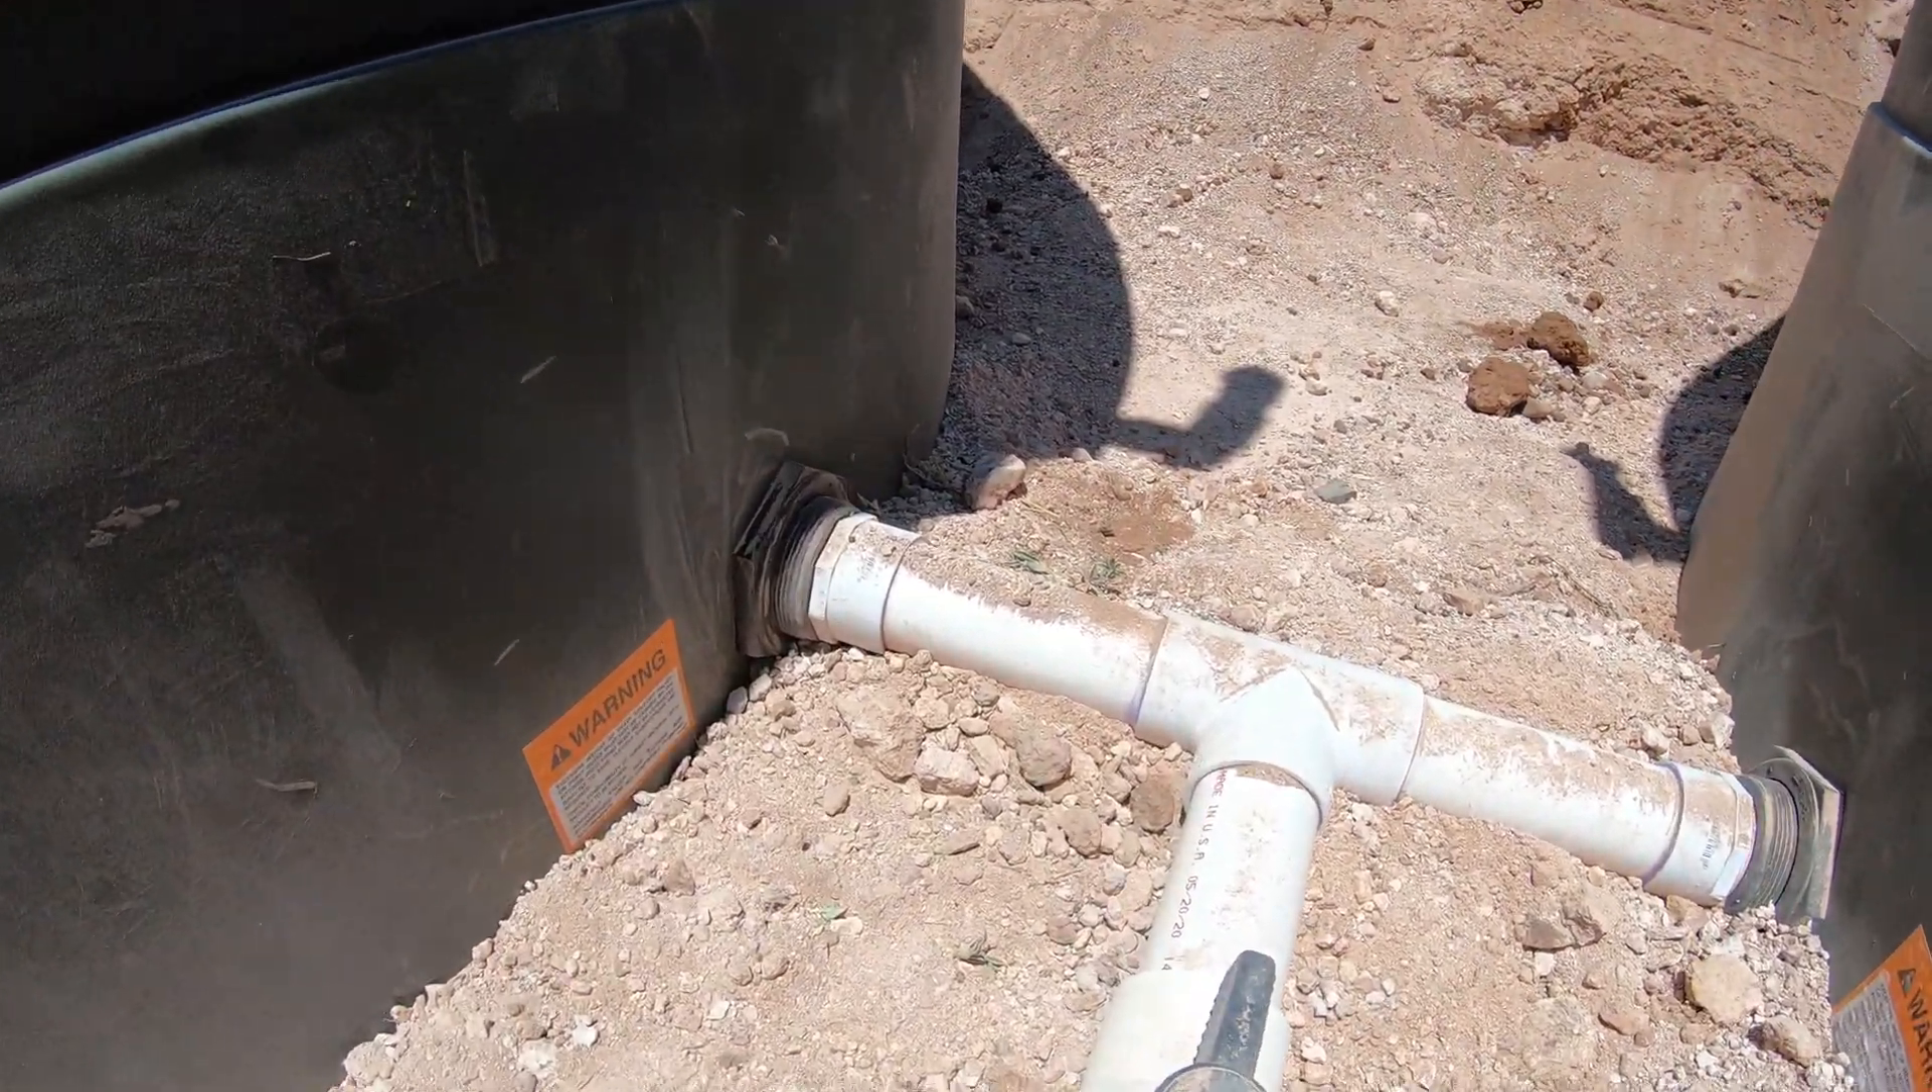The other thing I have to do is I put a two inch T at both of the bottom of these barrels so they'll fill up evenly.